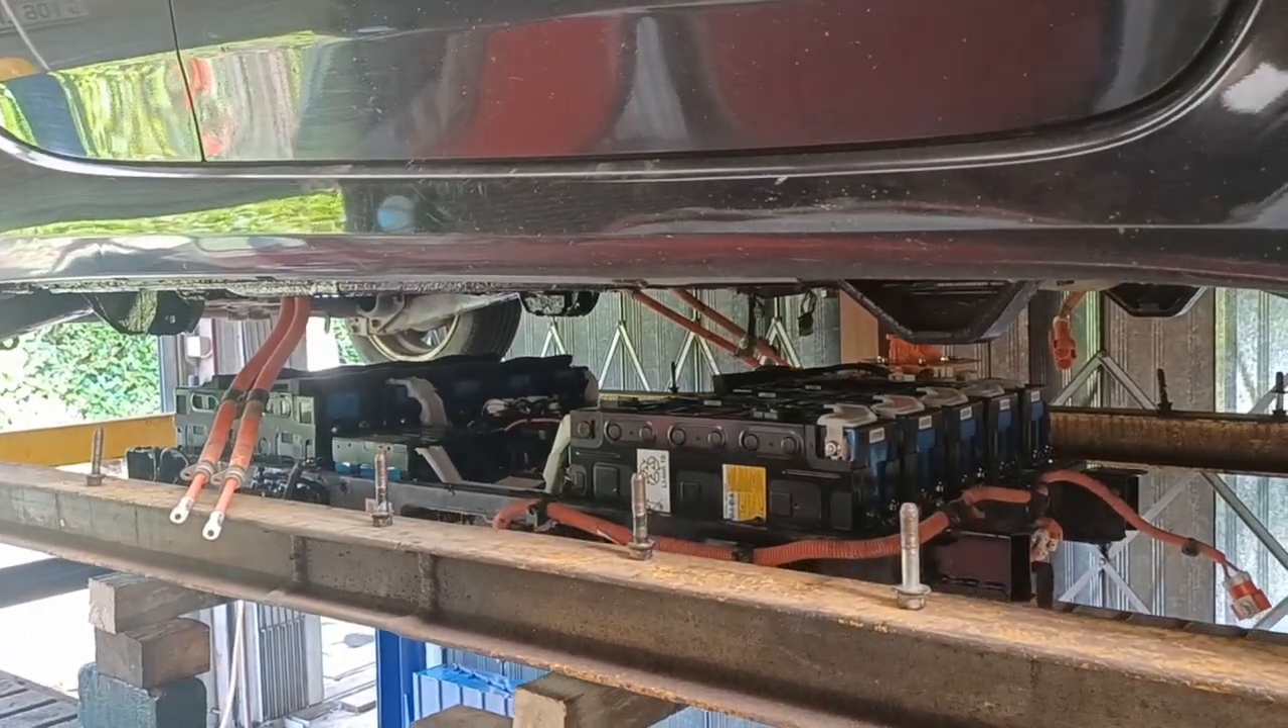You'll notice I've left the lid off.